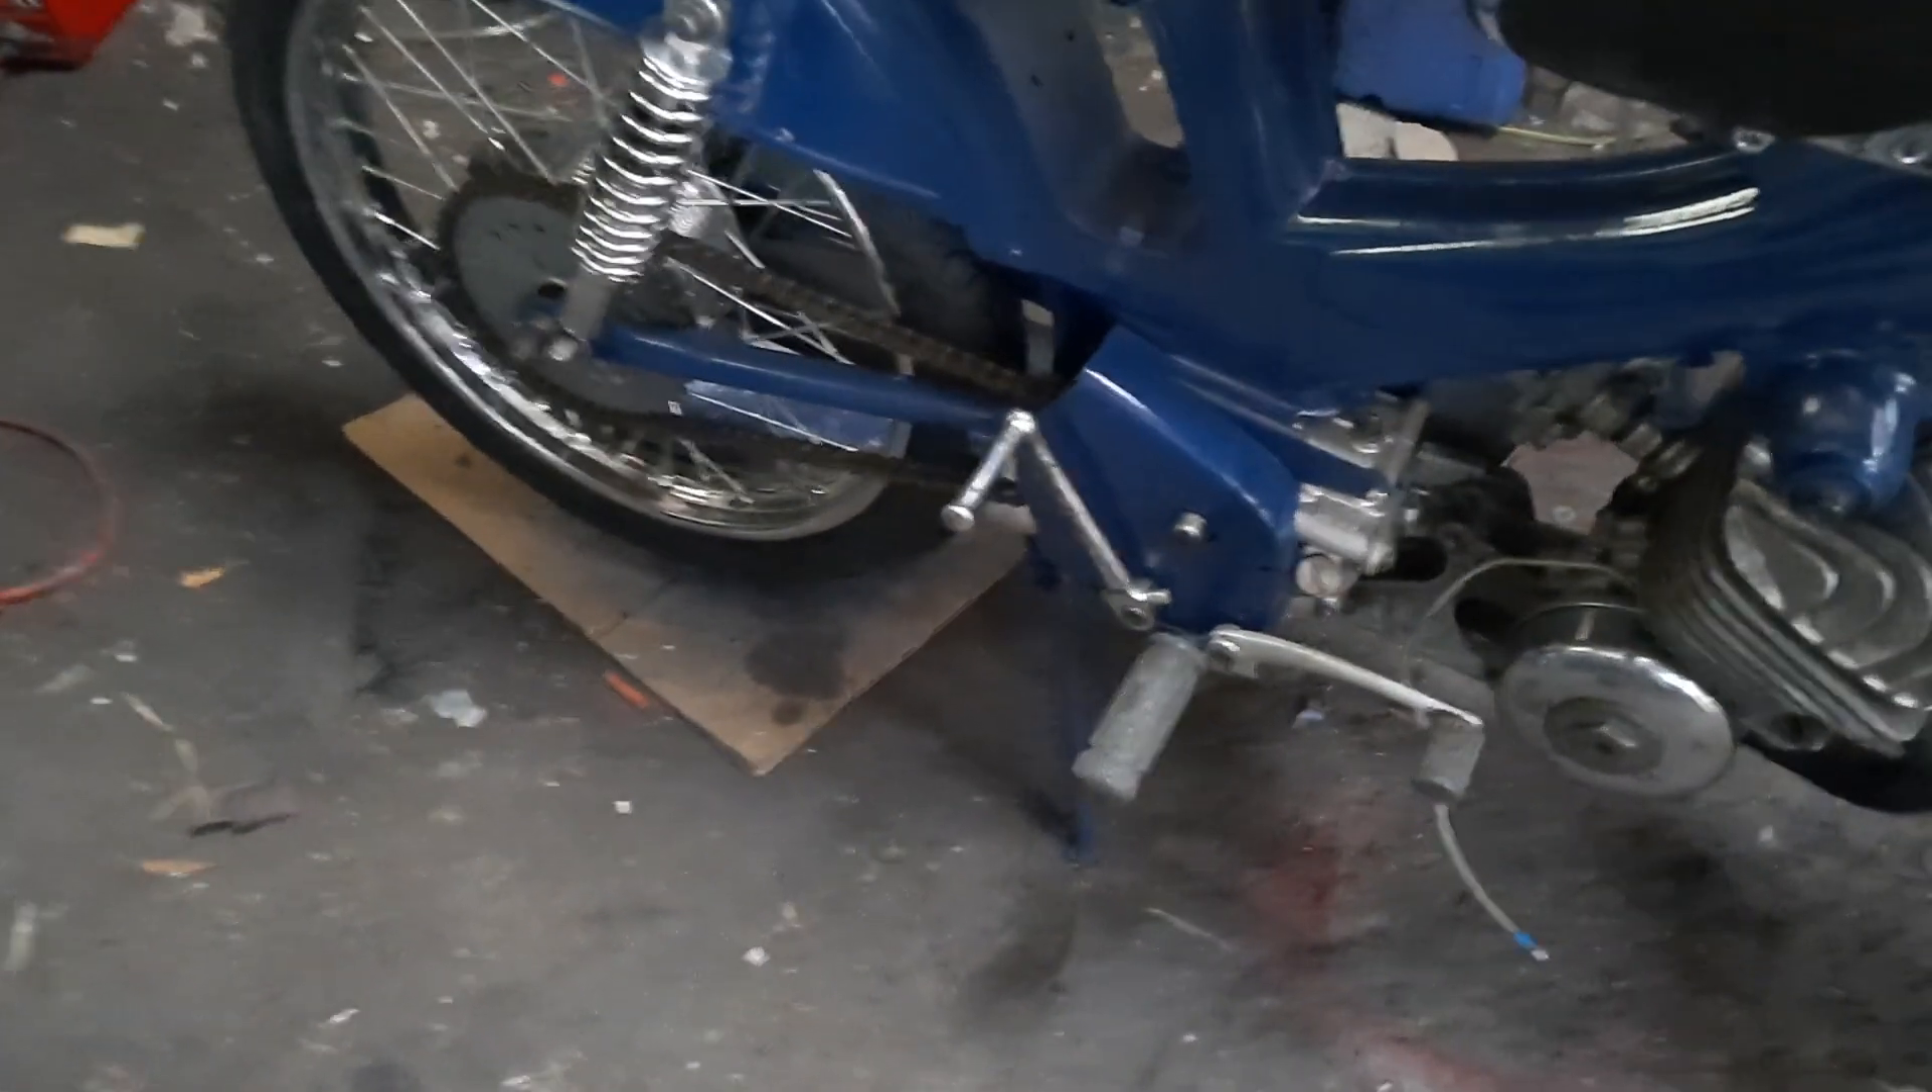The bike is missing a few parts. The chain guard being one.